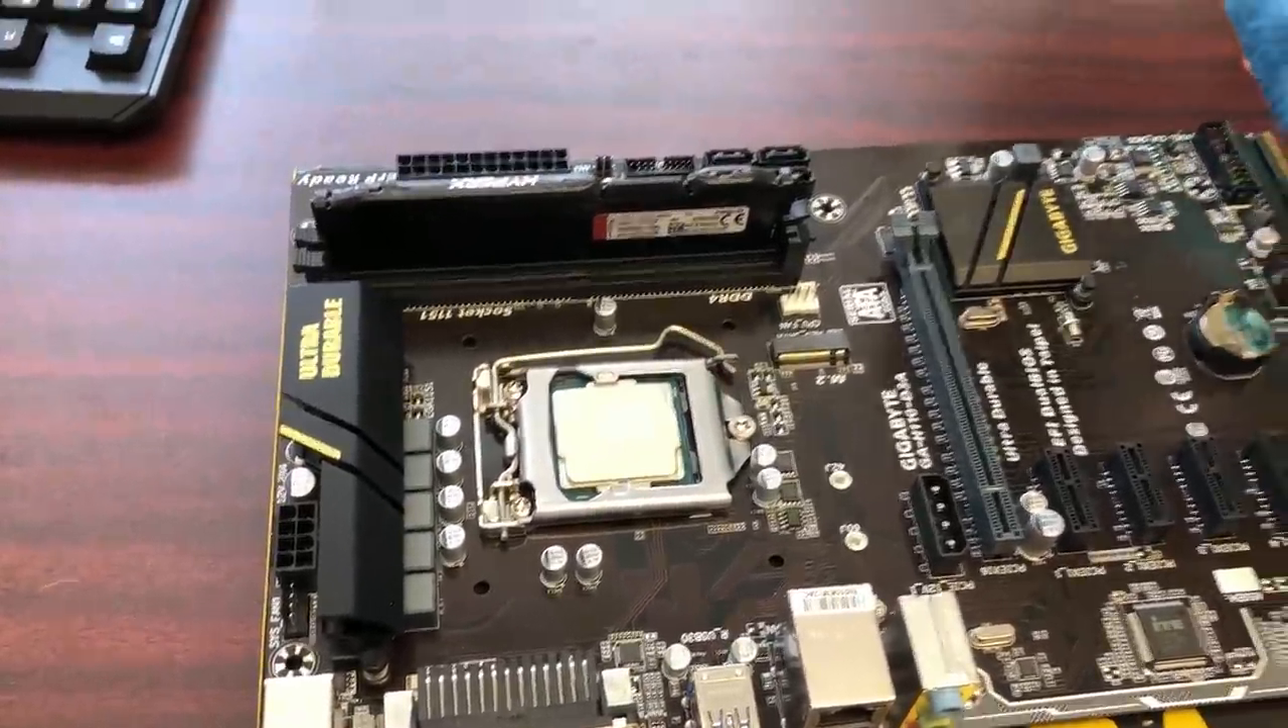So, right now, we have the Intel Celeron CPU, and our DDR4 RAM, already installed.